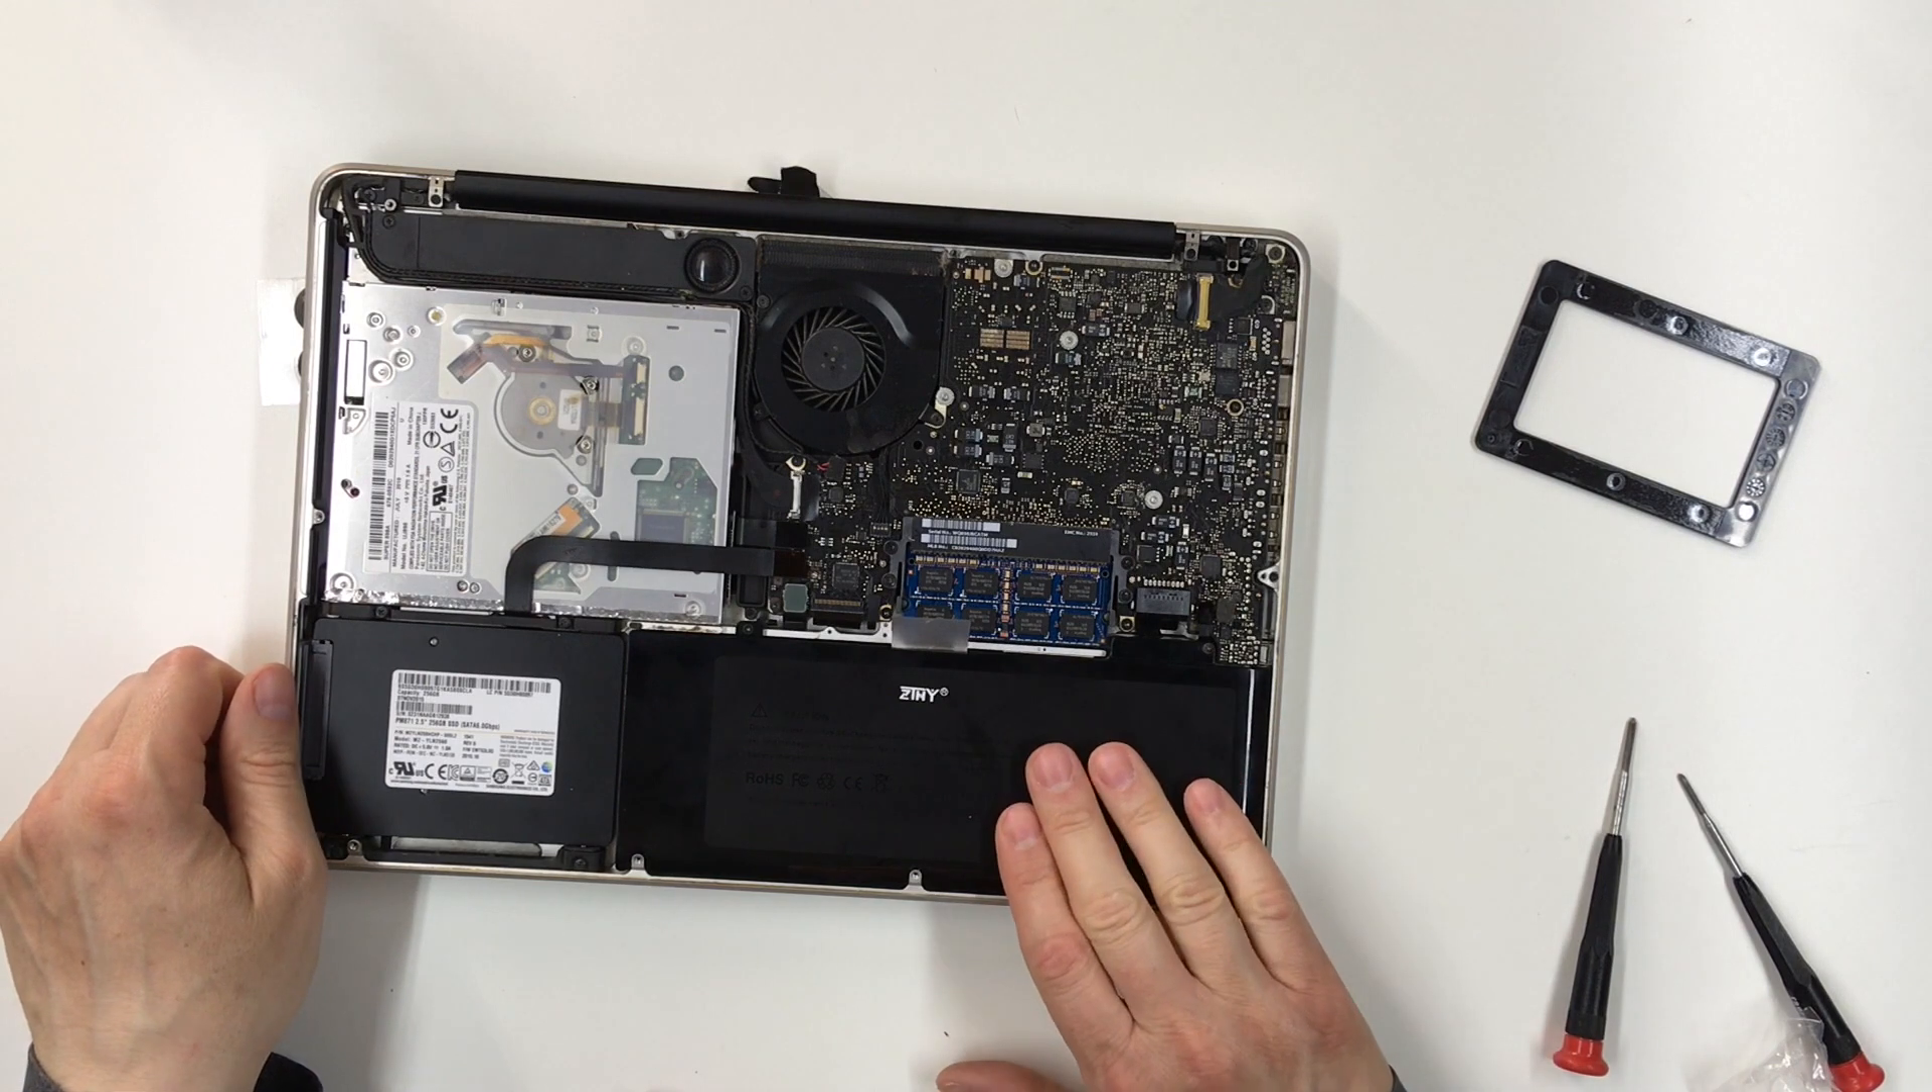All right, now the battery's in place.